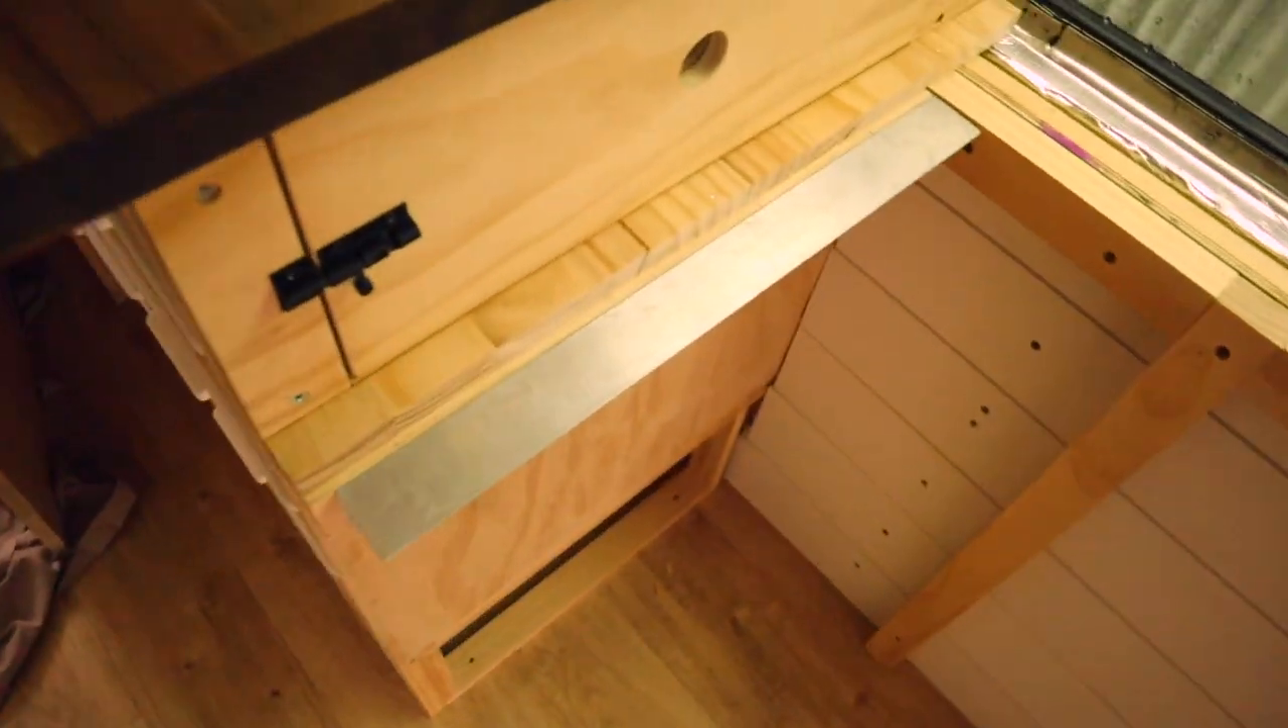Okay so the table supports are all done. So you can see here I've got some aluminium angle.